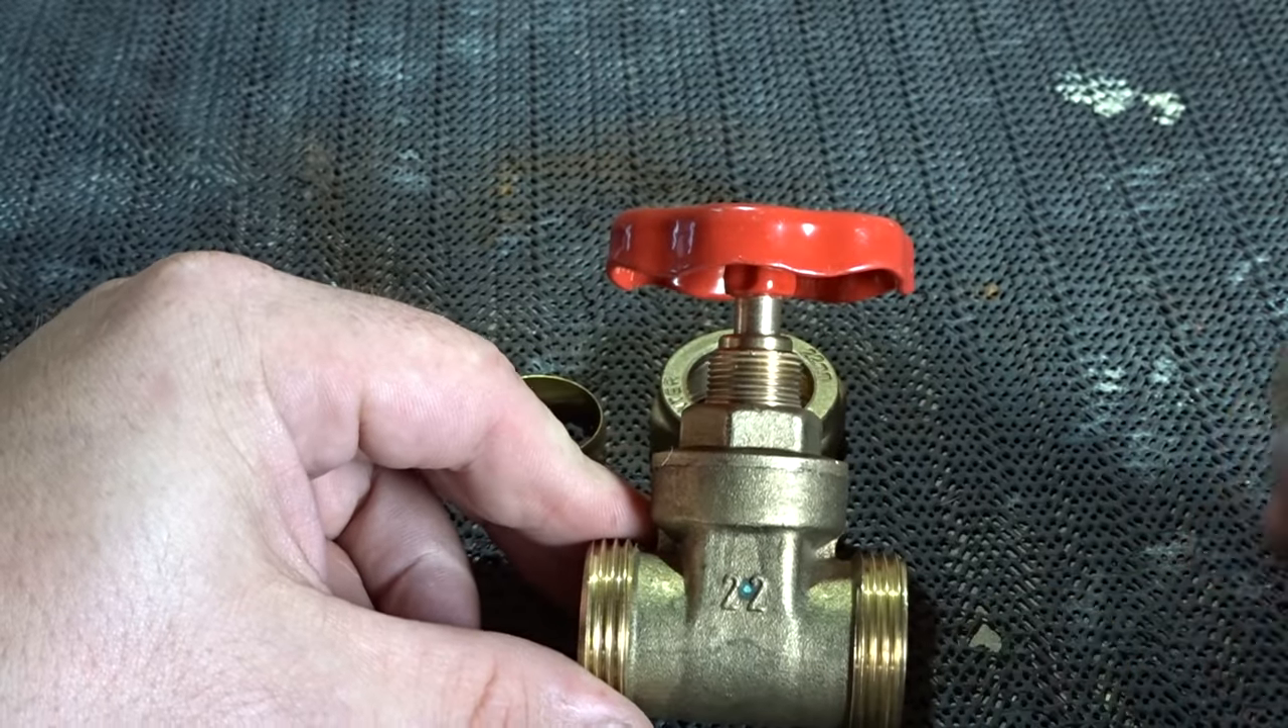That now is our gate valve almost assembled.